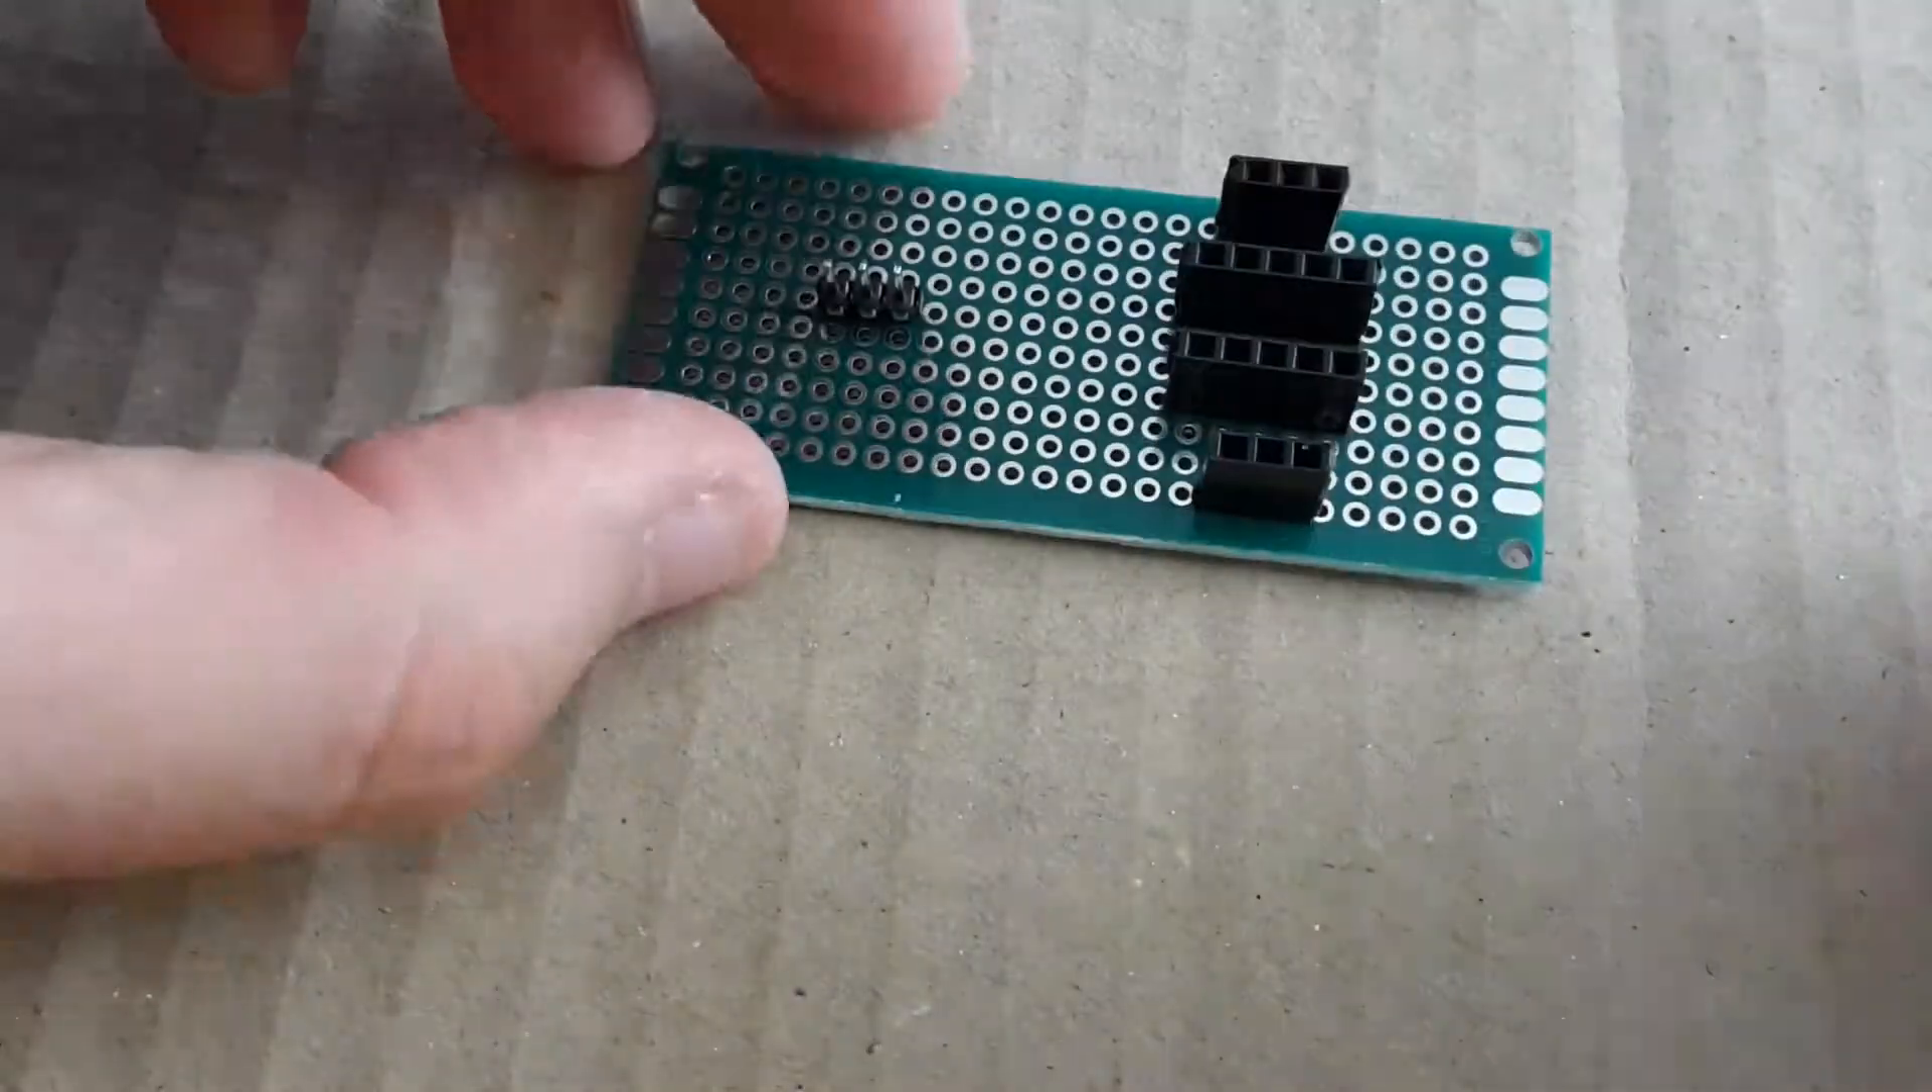Okay, the header pins are already there.